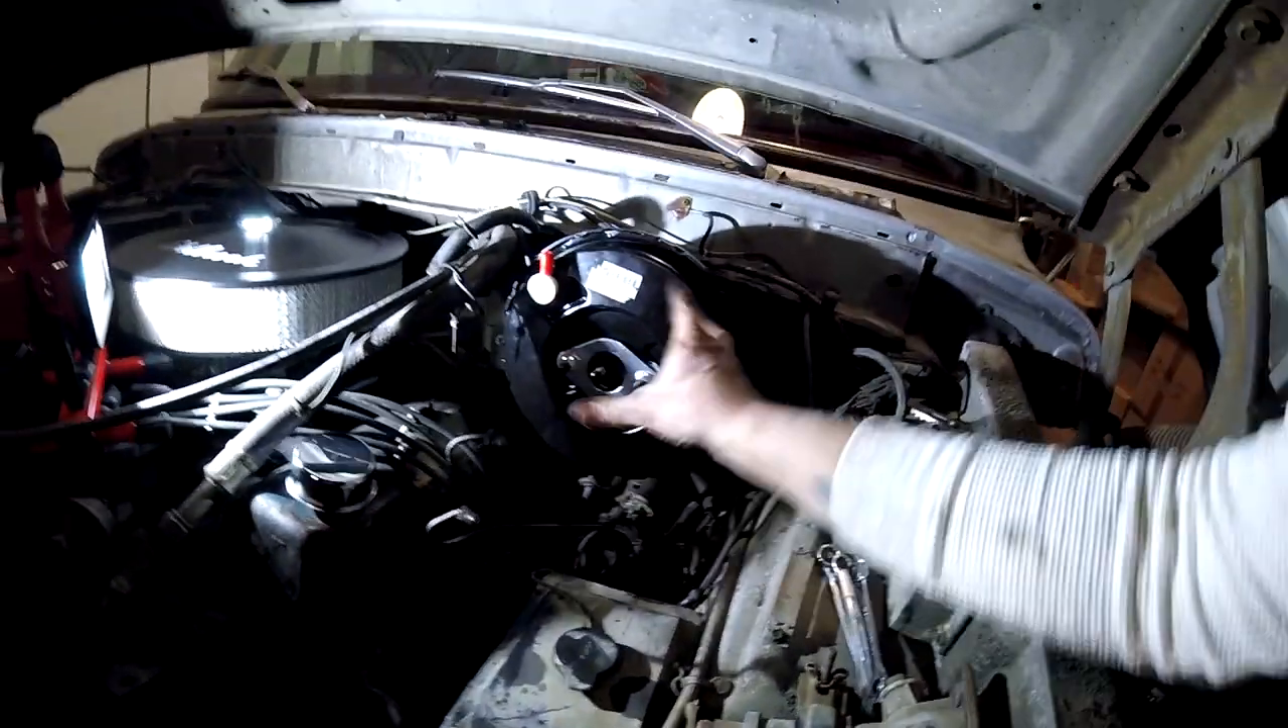Brake booster is in just got to put the master cylinder on here and do a little bit of bleeding.